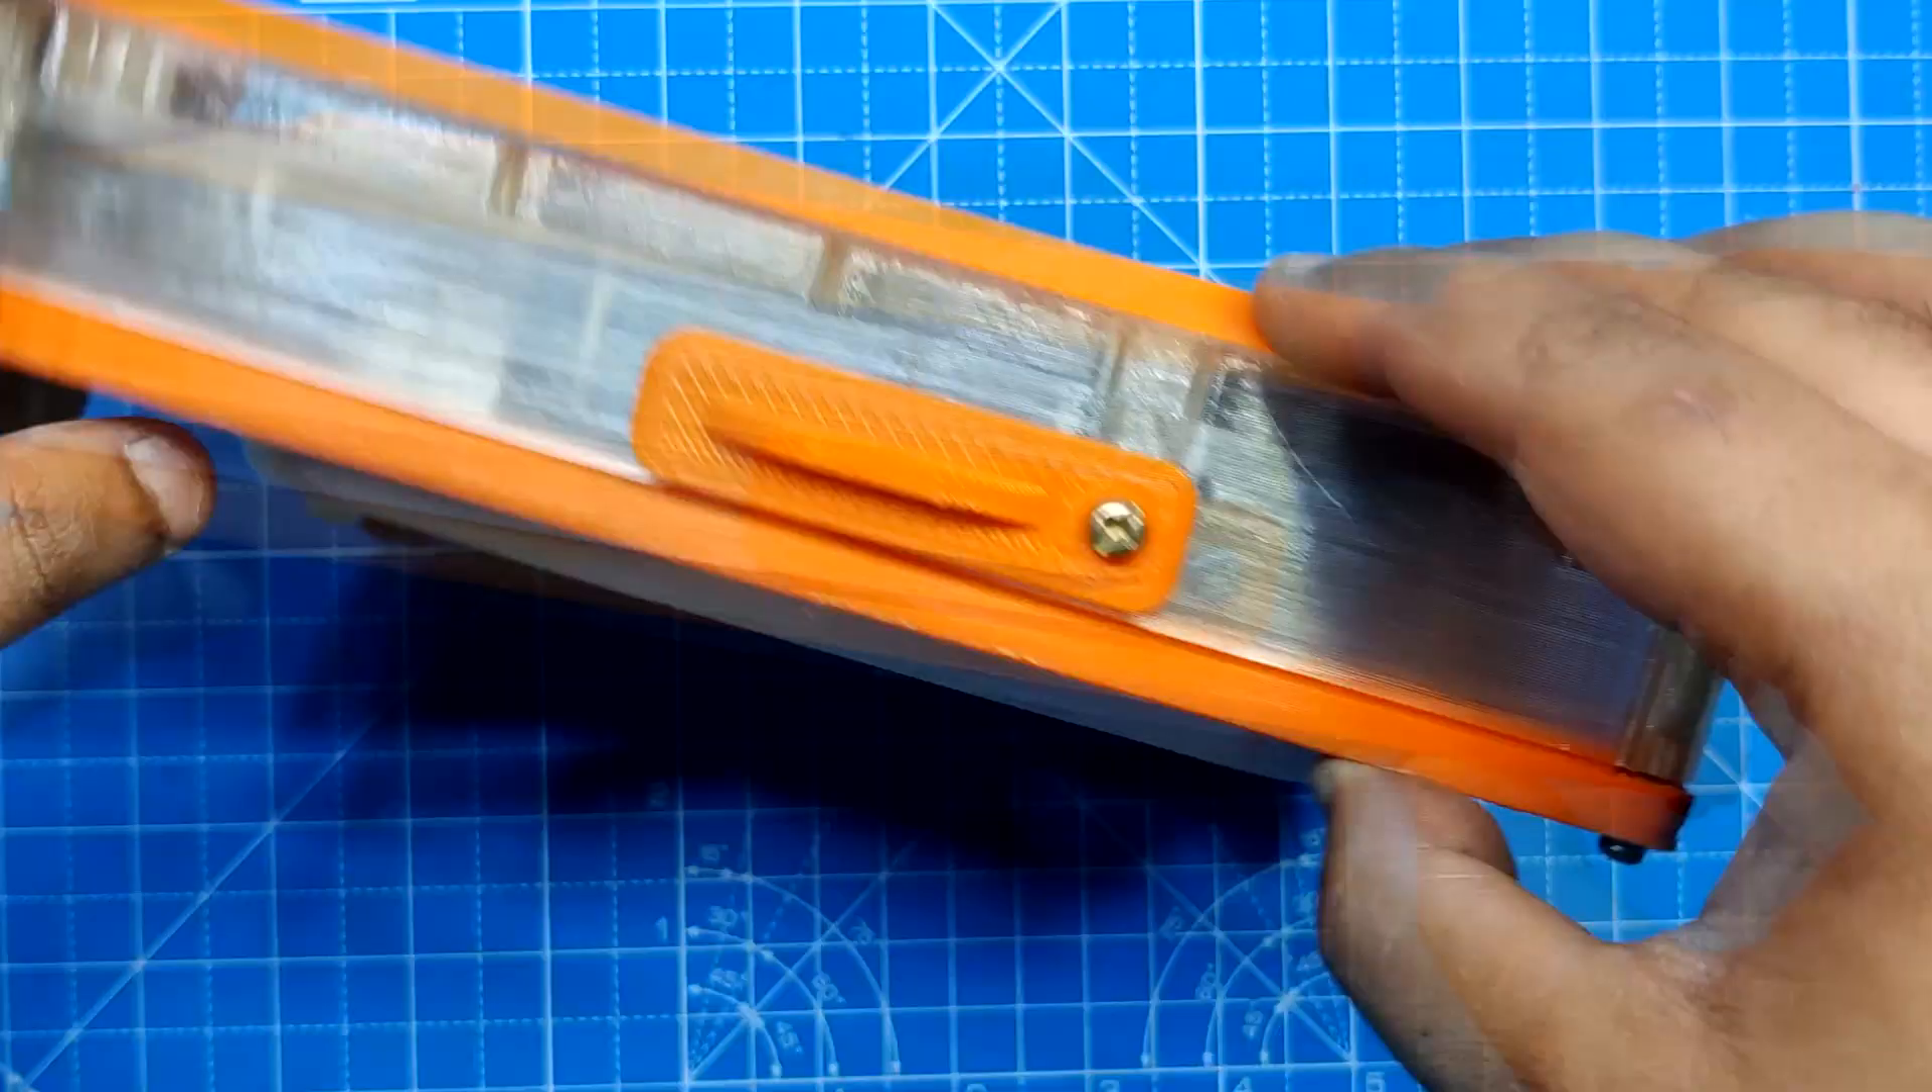The I-O cover was placed on the top side and it was secured in its place using M2 .5 bolts.